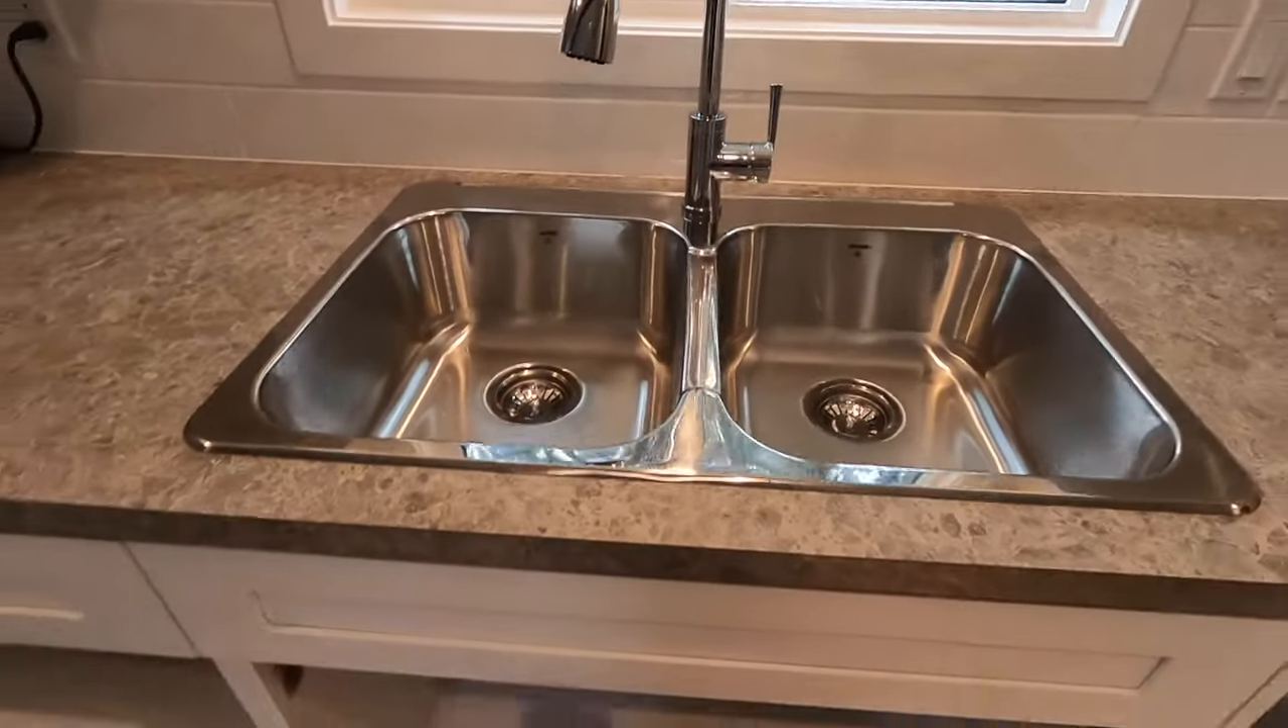Um, we've got our, our sink installed. We've got our, uh, gooseneck here, uh, faucet.